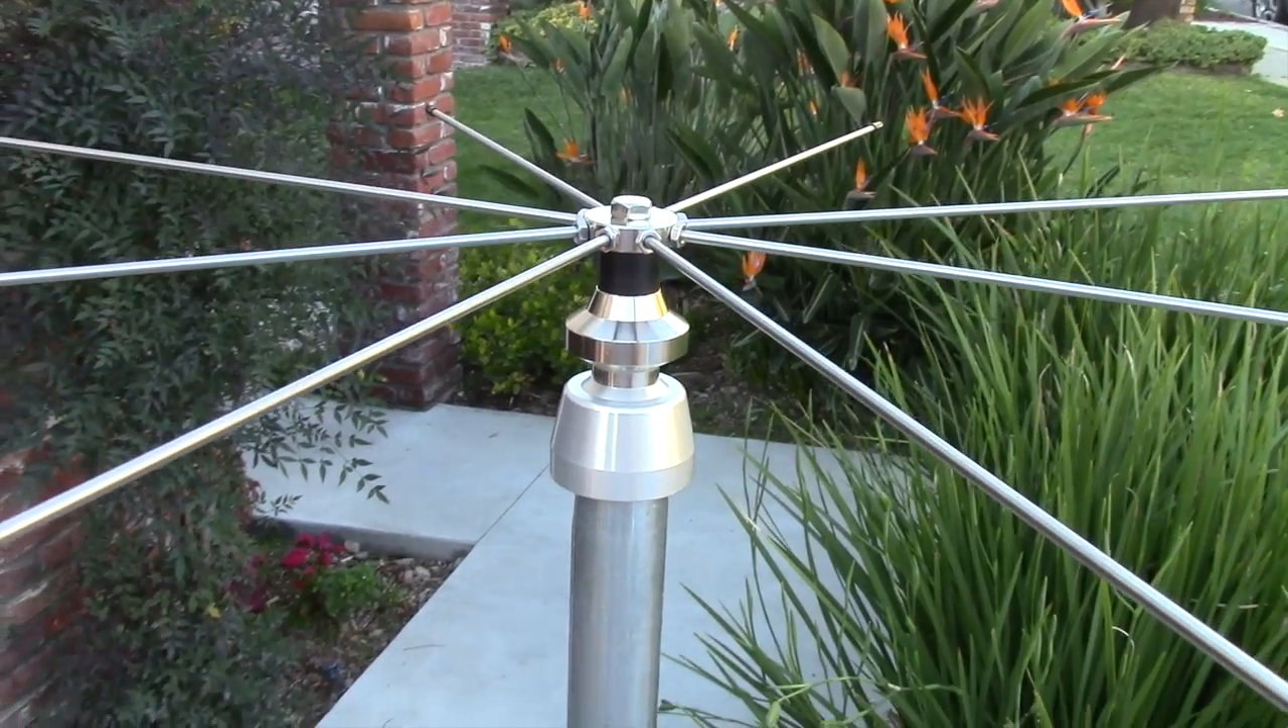All right you can see I've done the first step which is attach all eight of the top radials.